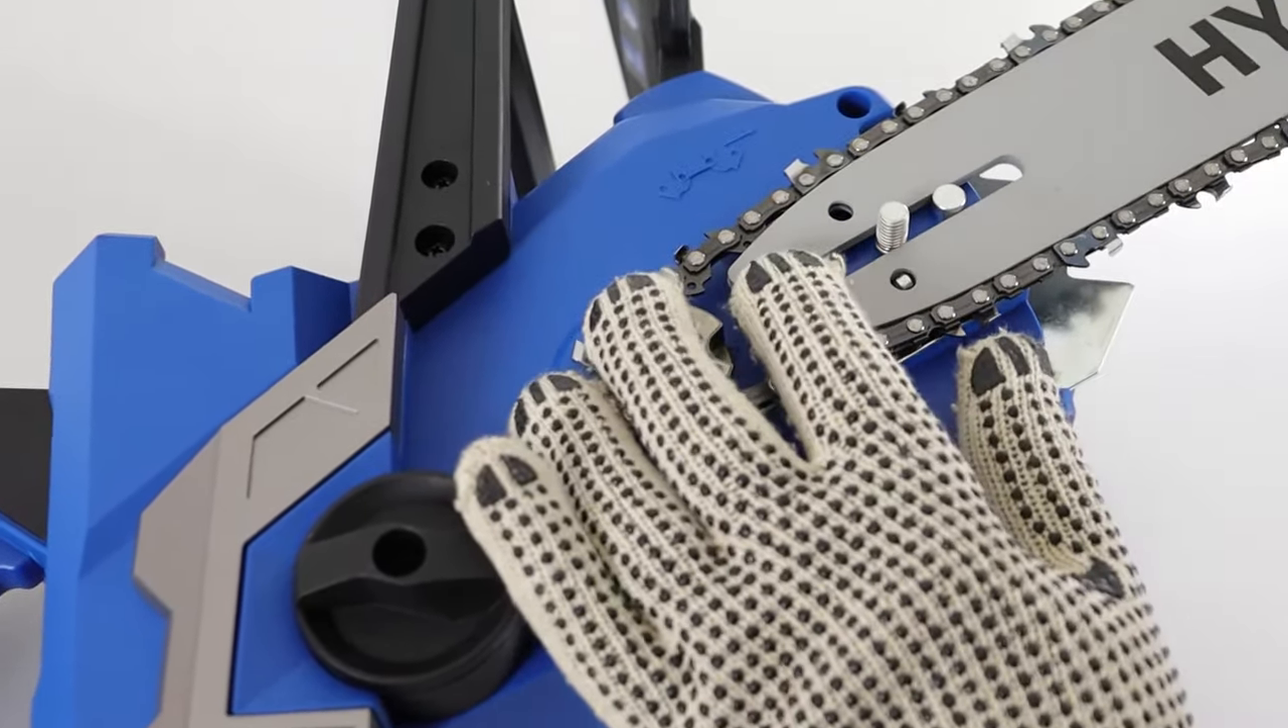This time we have success. And you can see the pin is now coming through the hole. So we've got it in the ballpark of where we need to be.